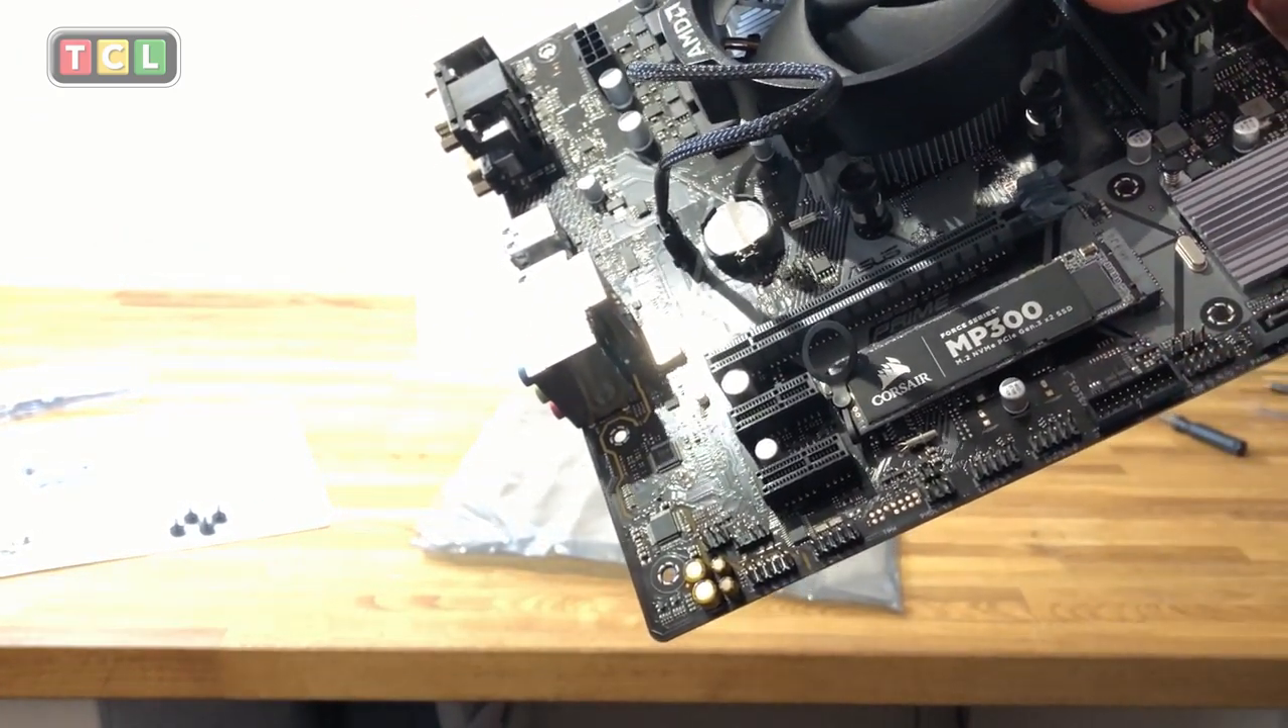Okay, so that's it in position and that's the SSD drive installed as we want it to be. Nice, neat and tidy and in its slot.